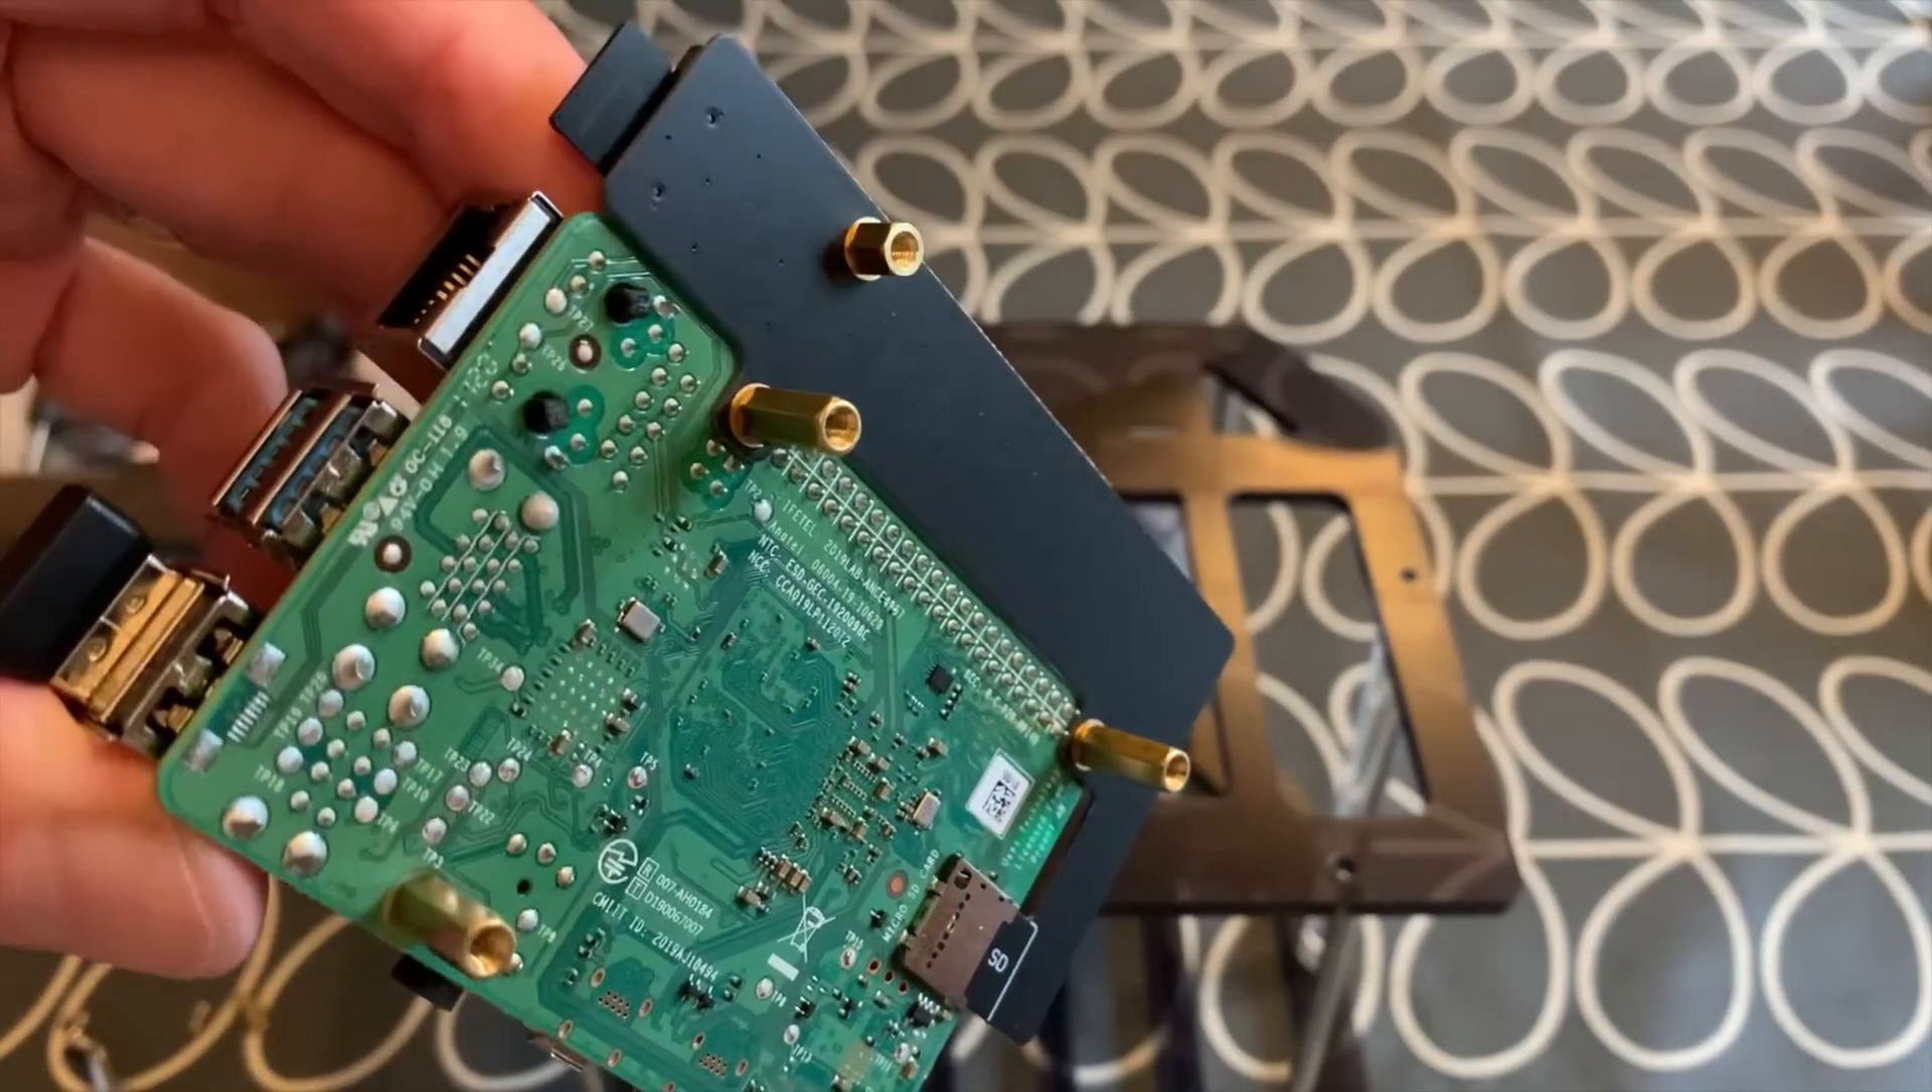So there's the long standoffs in.